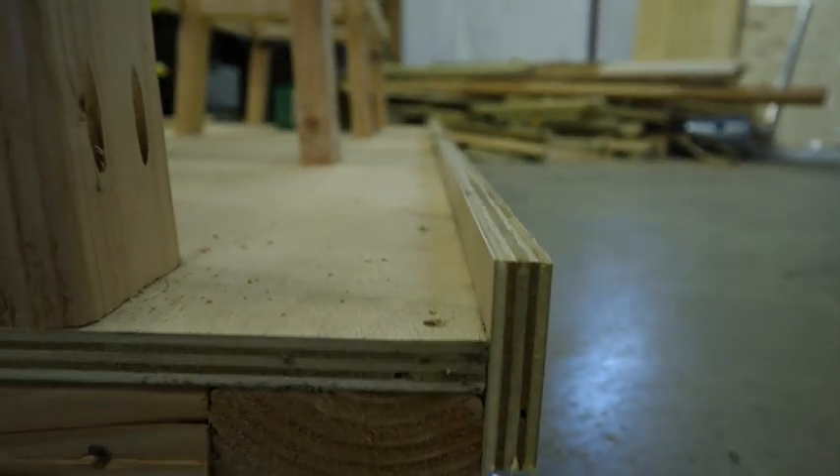What I've did is I put the toe kicks on here to keep the plywood from pushing off.